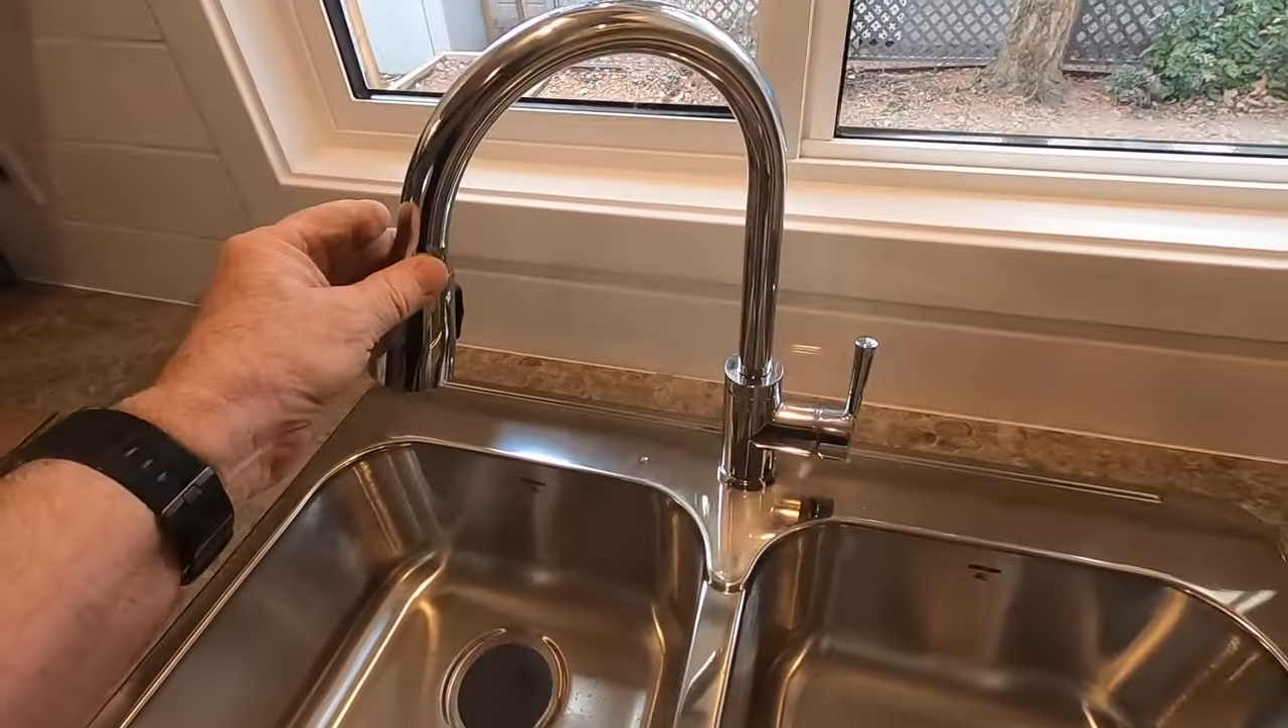So I have the sink set now and I've installed the faucet. And so this is the faucet that we've, uh, we're using here.